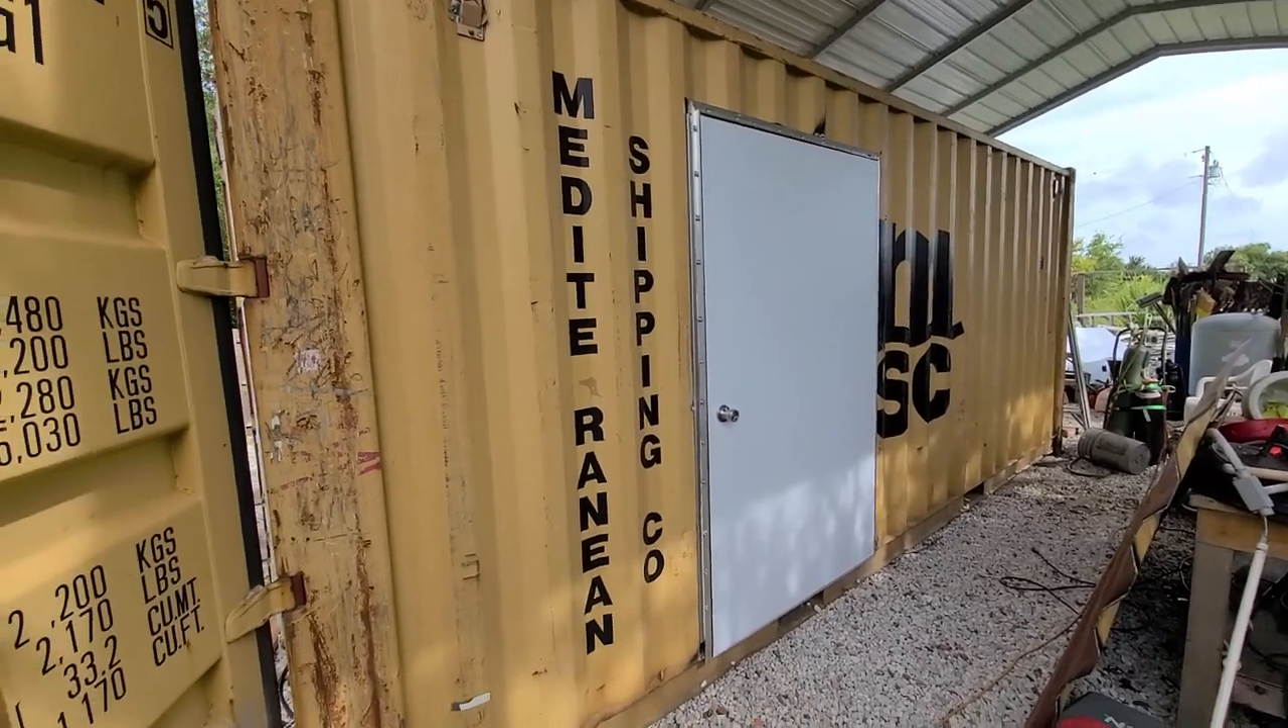We got a nice four foot door finally installed.